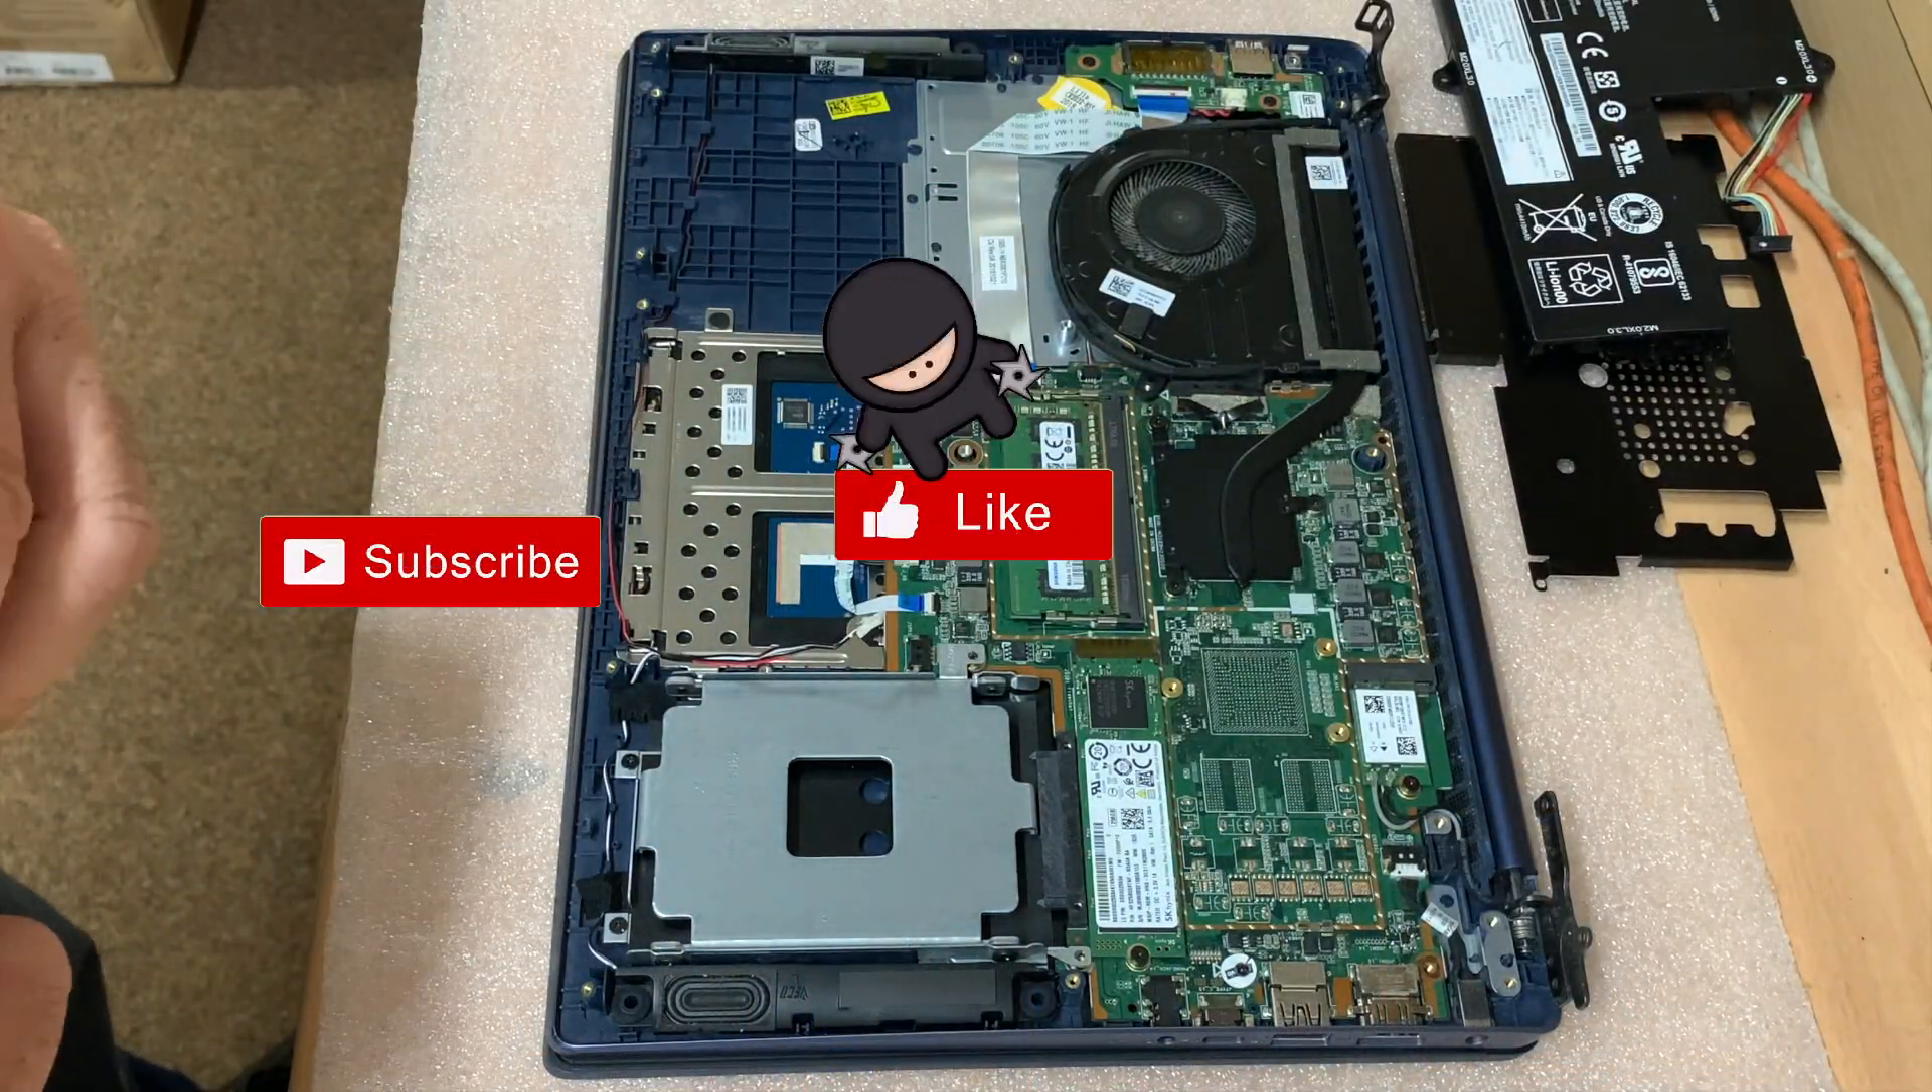So that's the battery now disconnected.